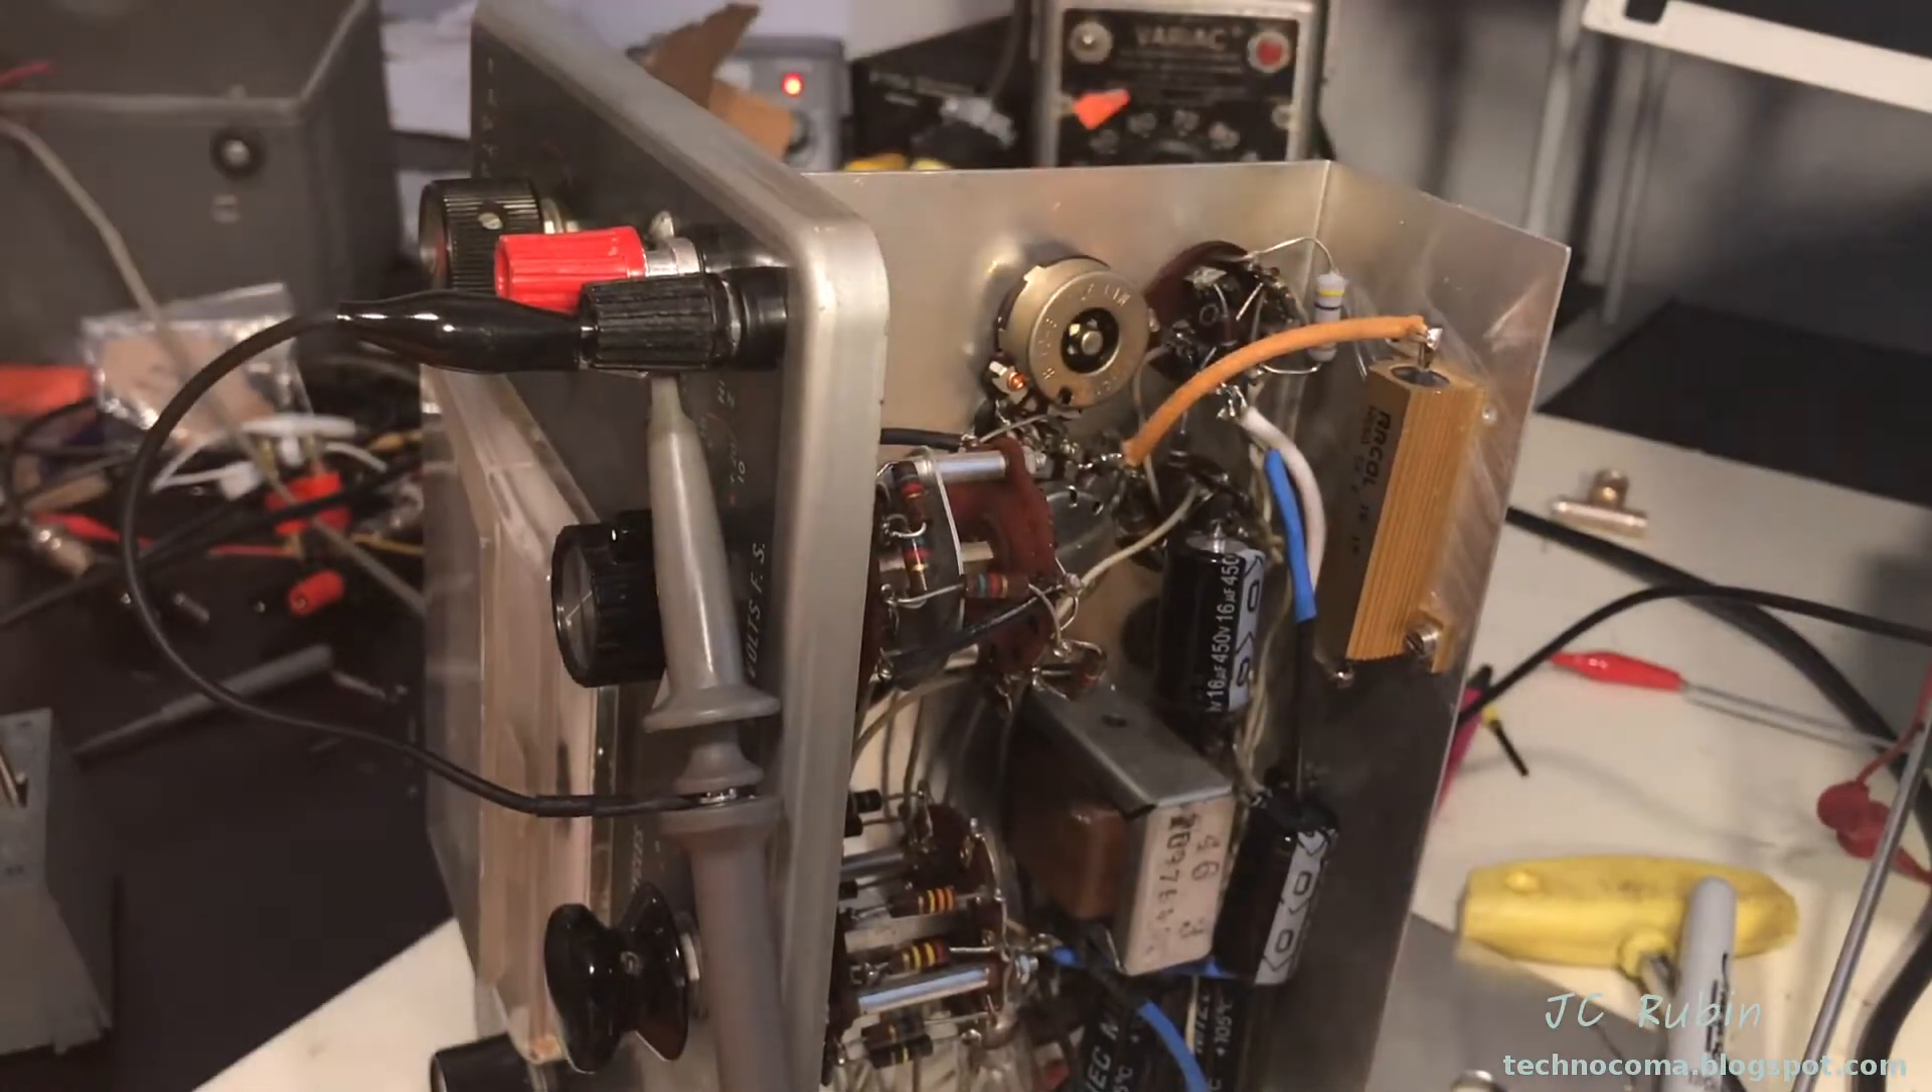And the end result is a resistor mounted on the inside of the case that dissipates heat throughout the entire inner portion of the chassis.